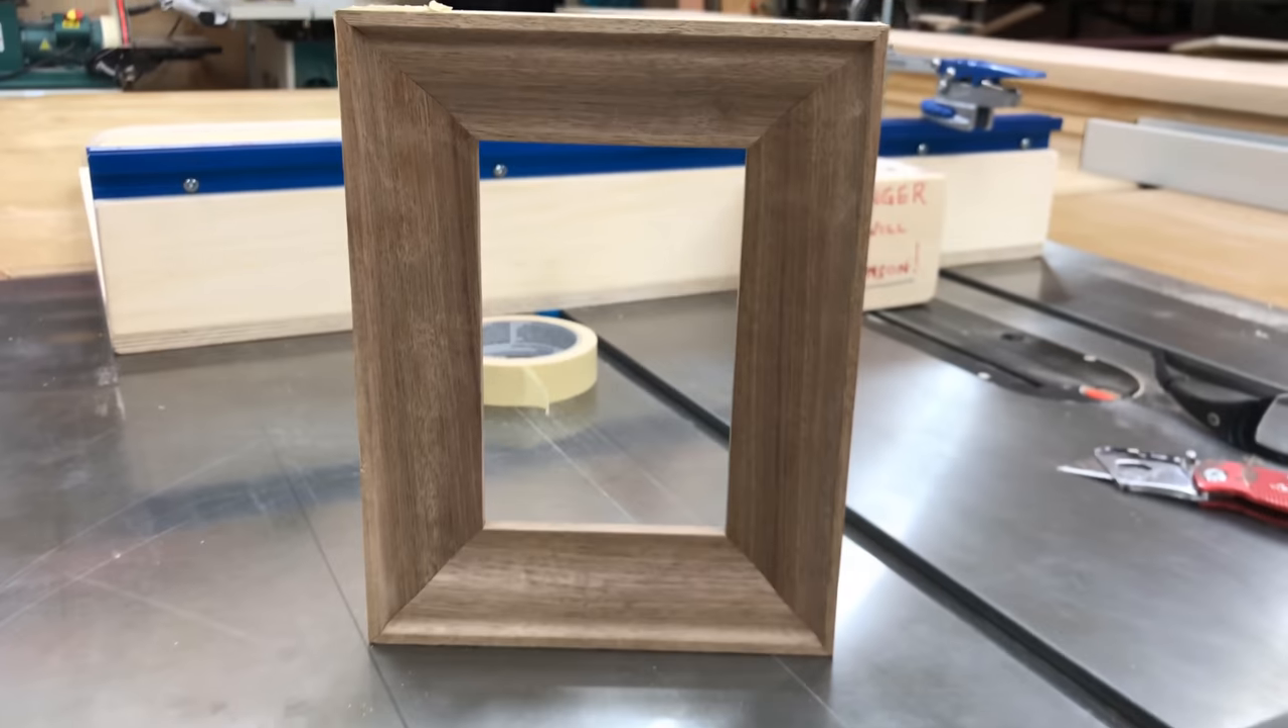It only took a couple of minutes to cut and the joints are actually perfect.